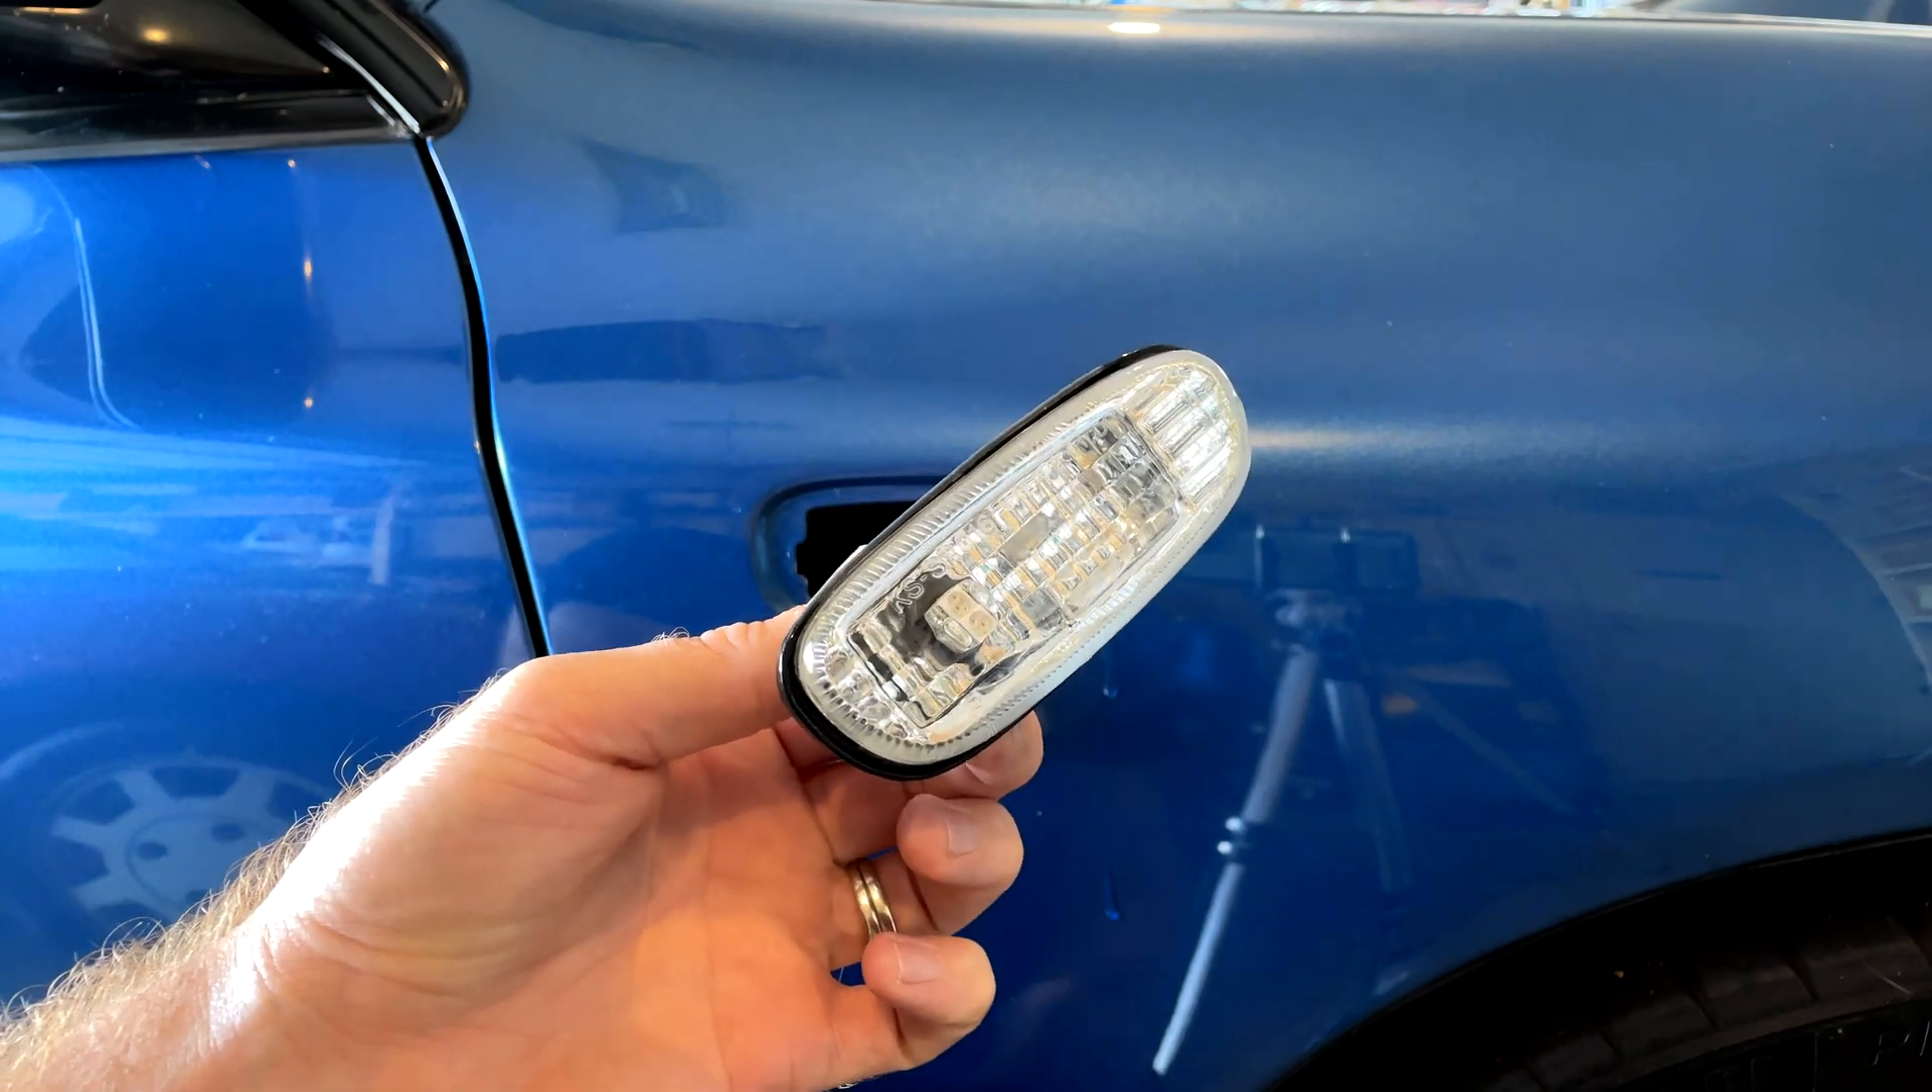And what we're going to do is we're going to unplug it like that and that's our complete lamp removed.